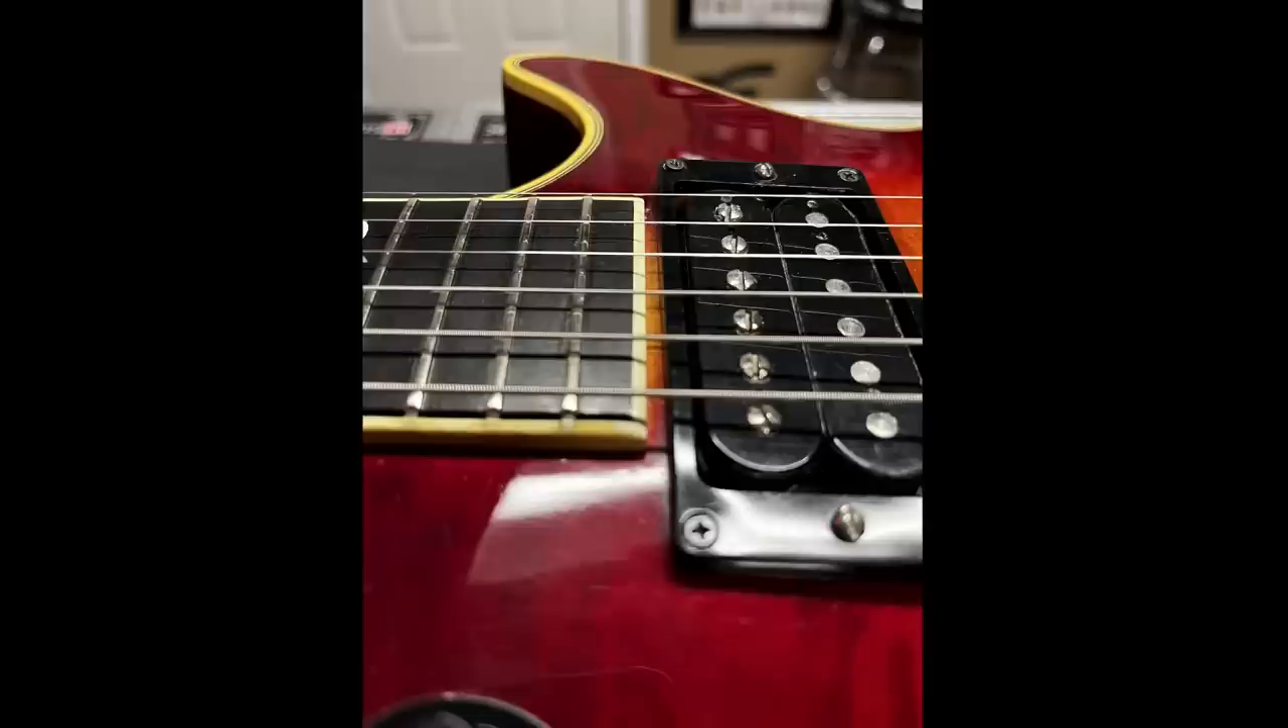The next thing that Mike pointed out to me that he thought was kind of weird himself was the fact that there is a gap in between the neck pickup and the fretboard.